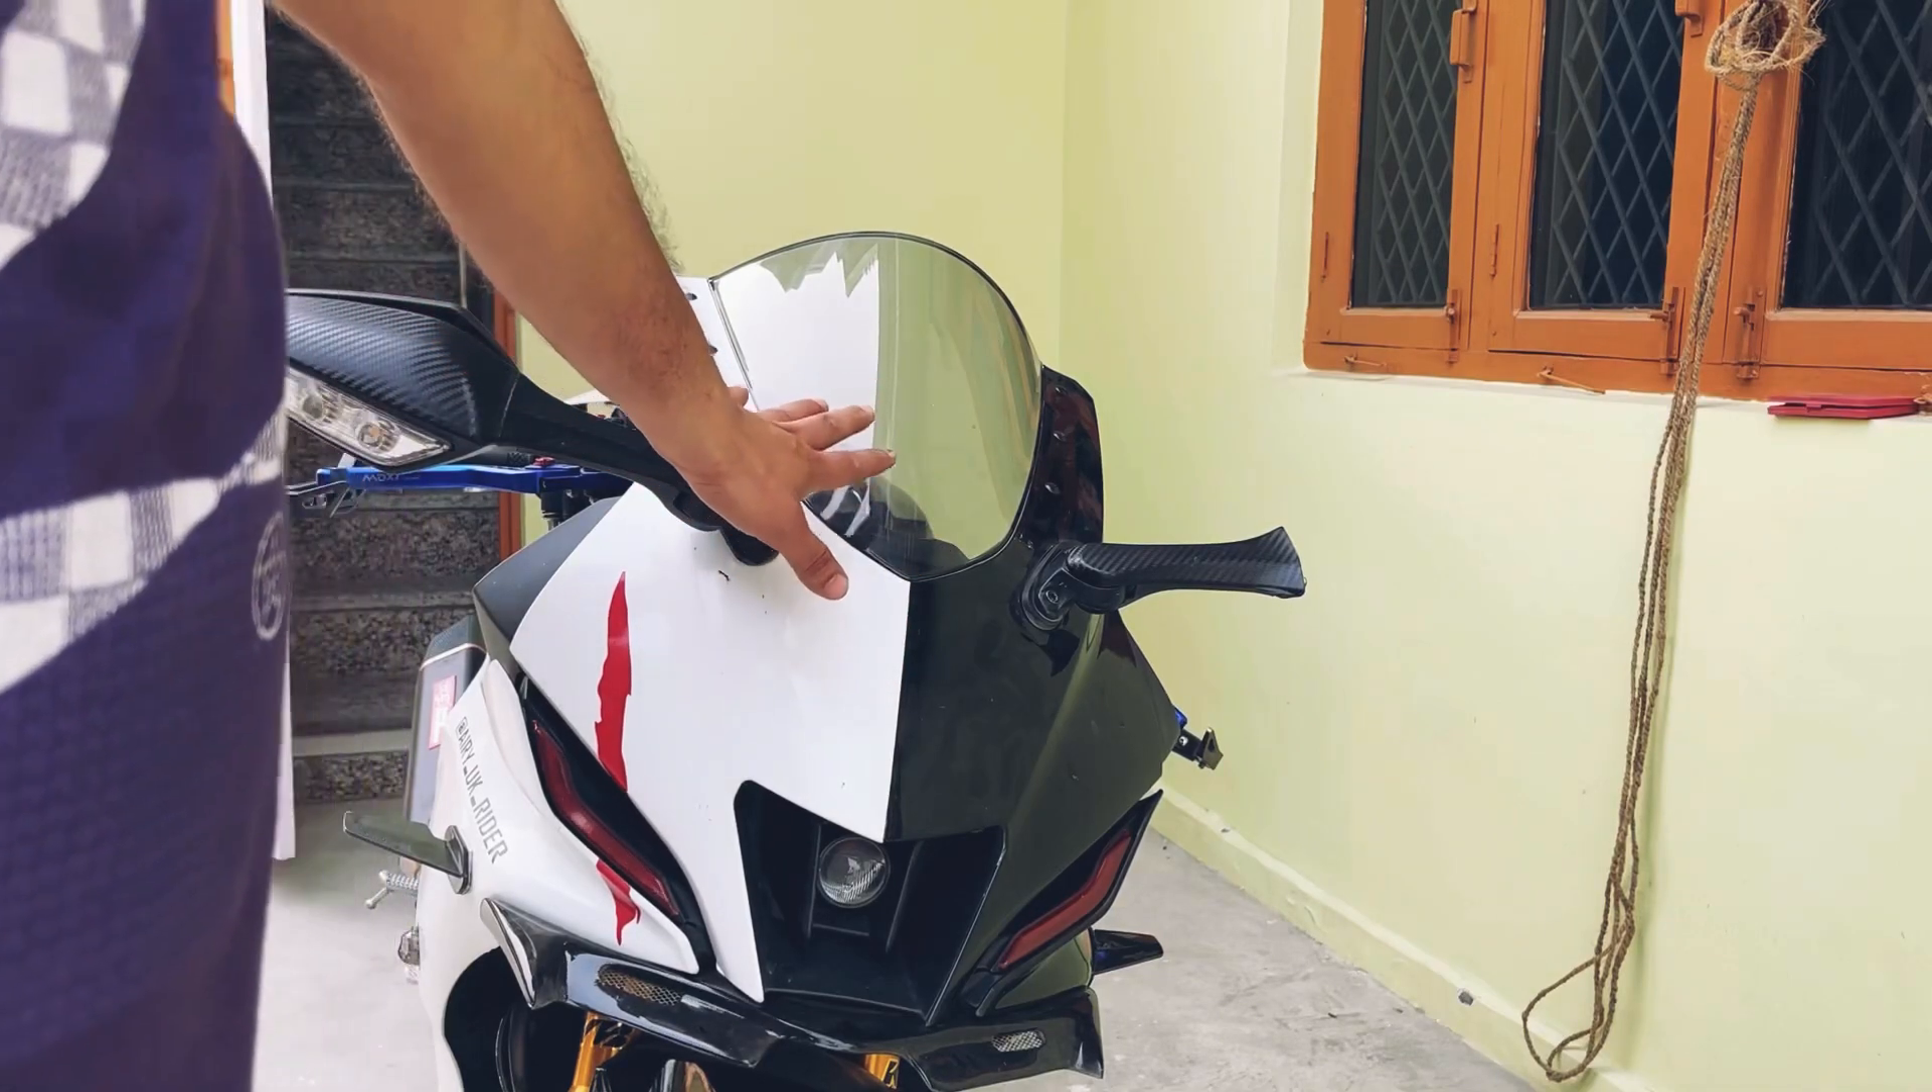تو یہ ہمارا وائزر آپ دیکھئے فٹ ہو چکا ہے۔